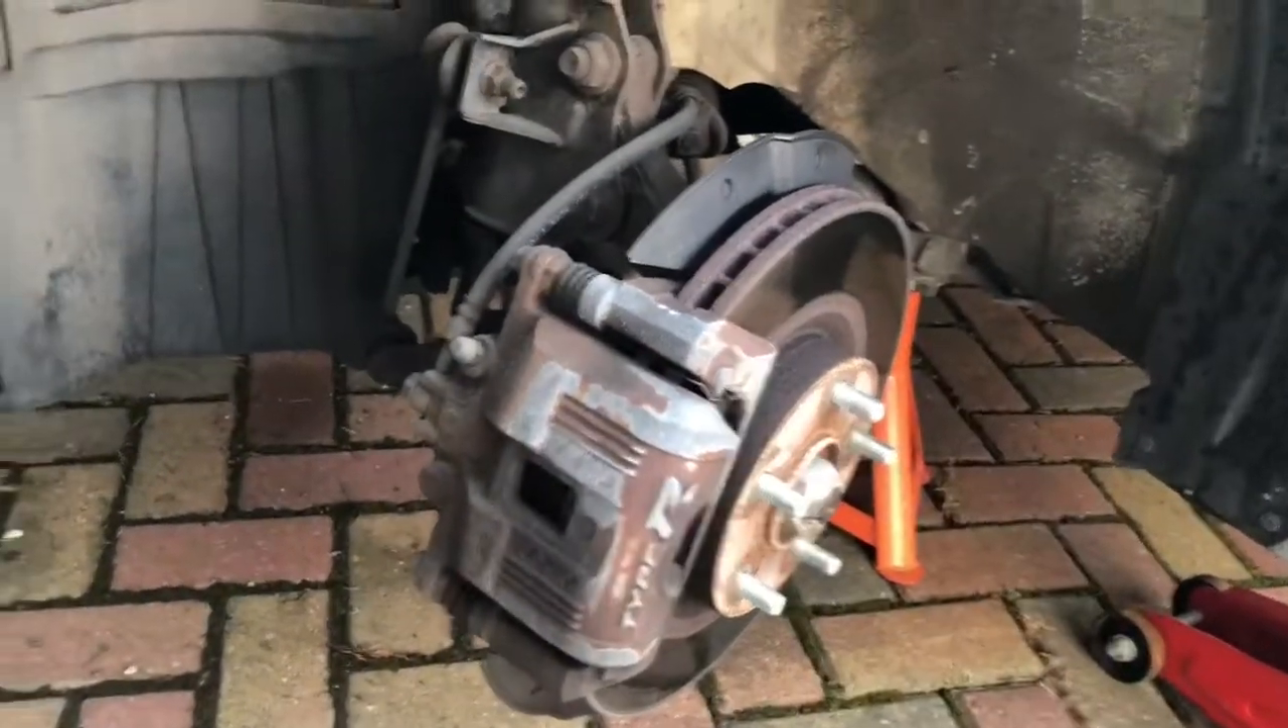As you can see I've already got the wheel off, the car's jacked up and to make life easier I've angled the wheel so it points away from the car.